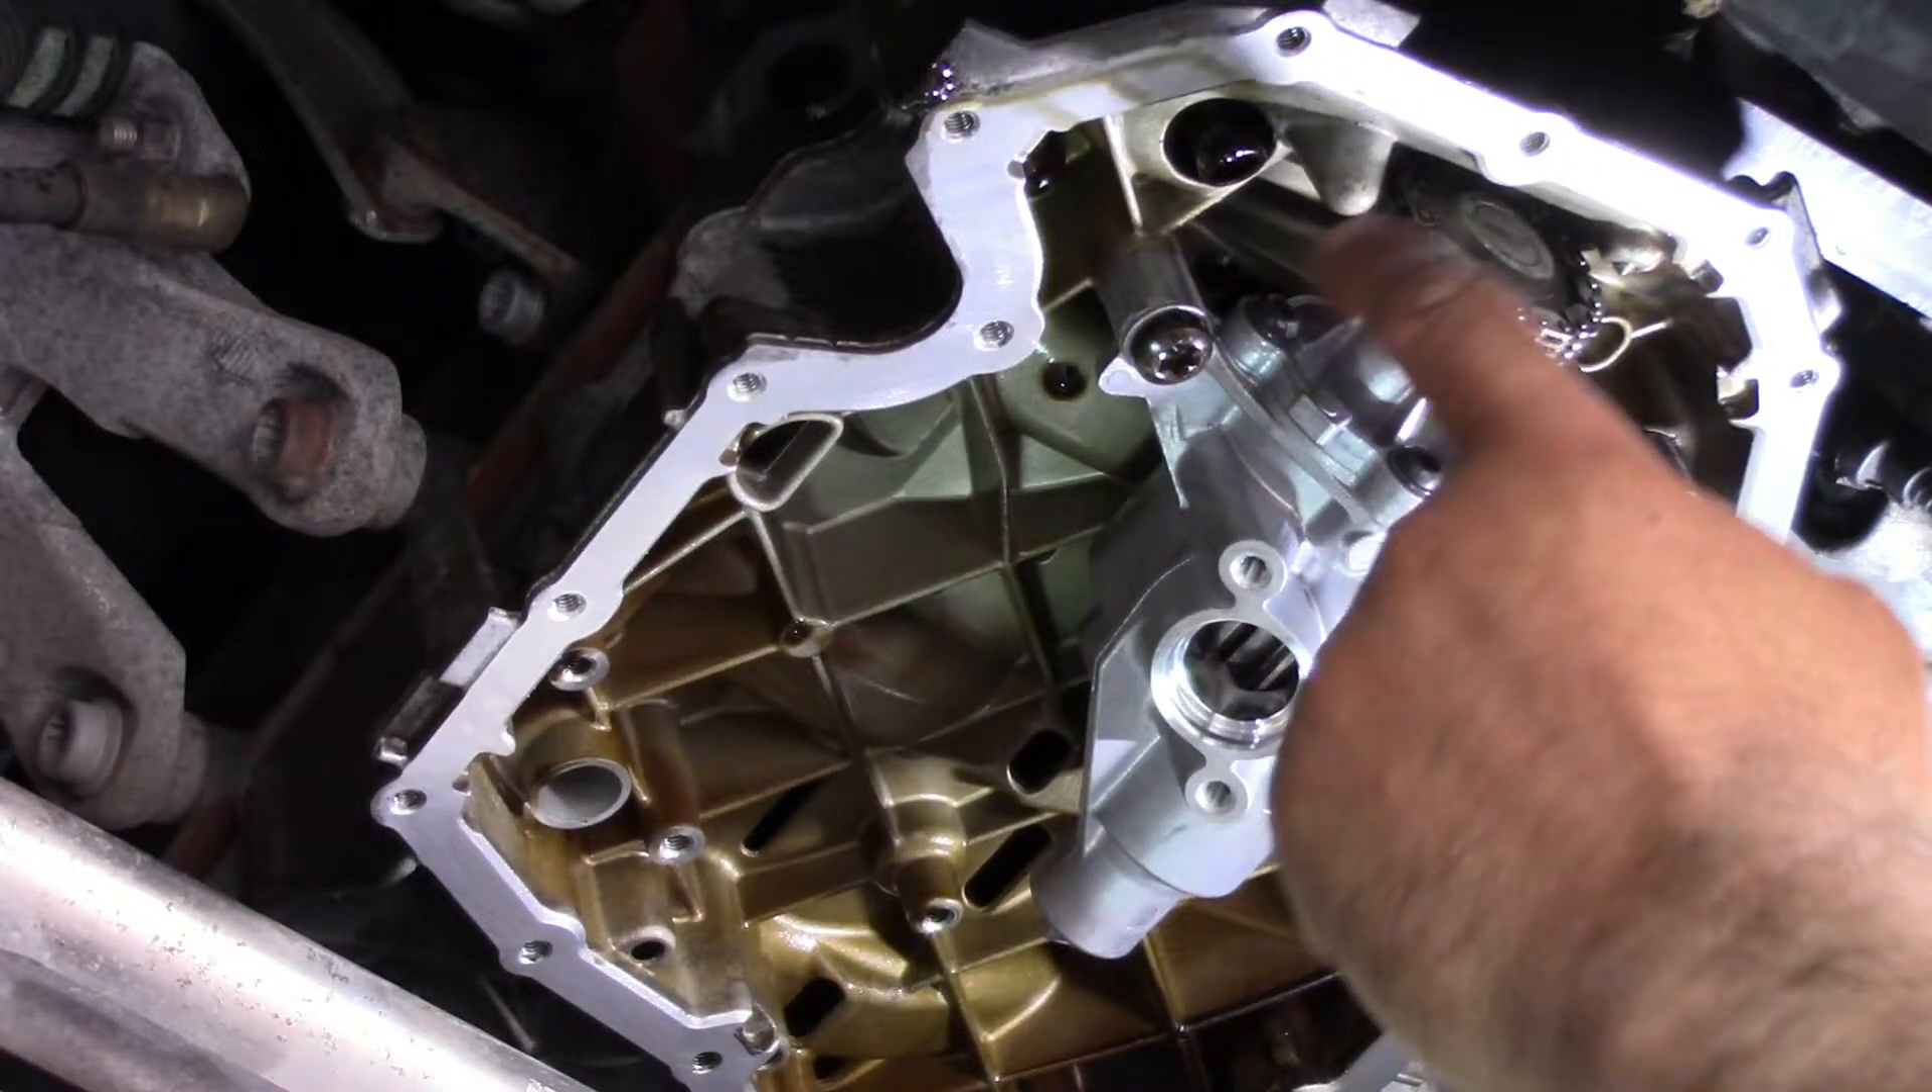So we have installed the new oil pump.